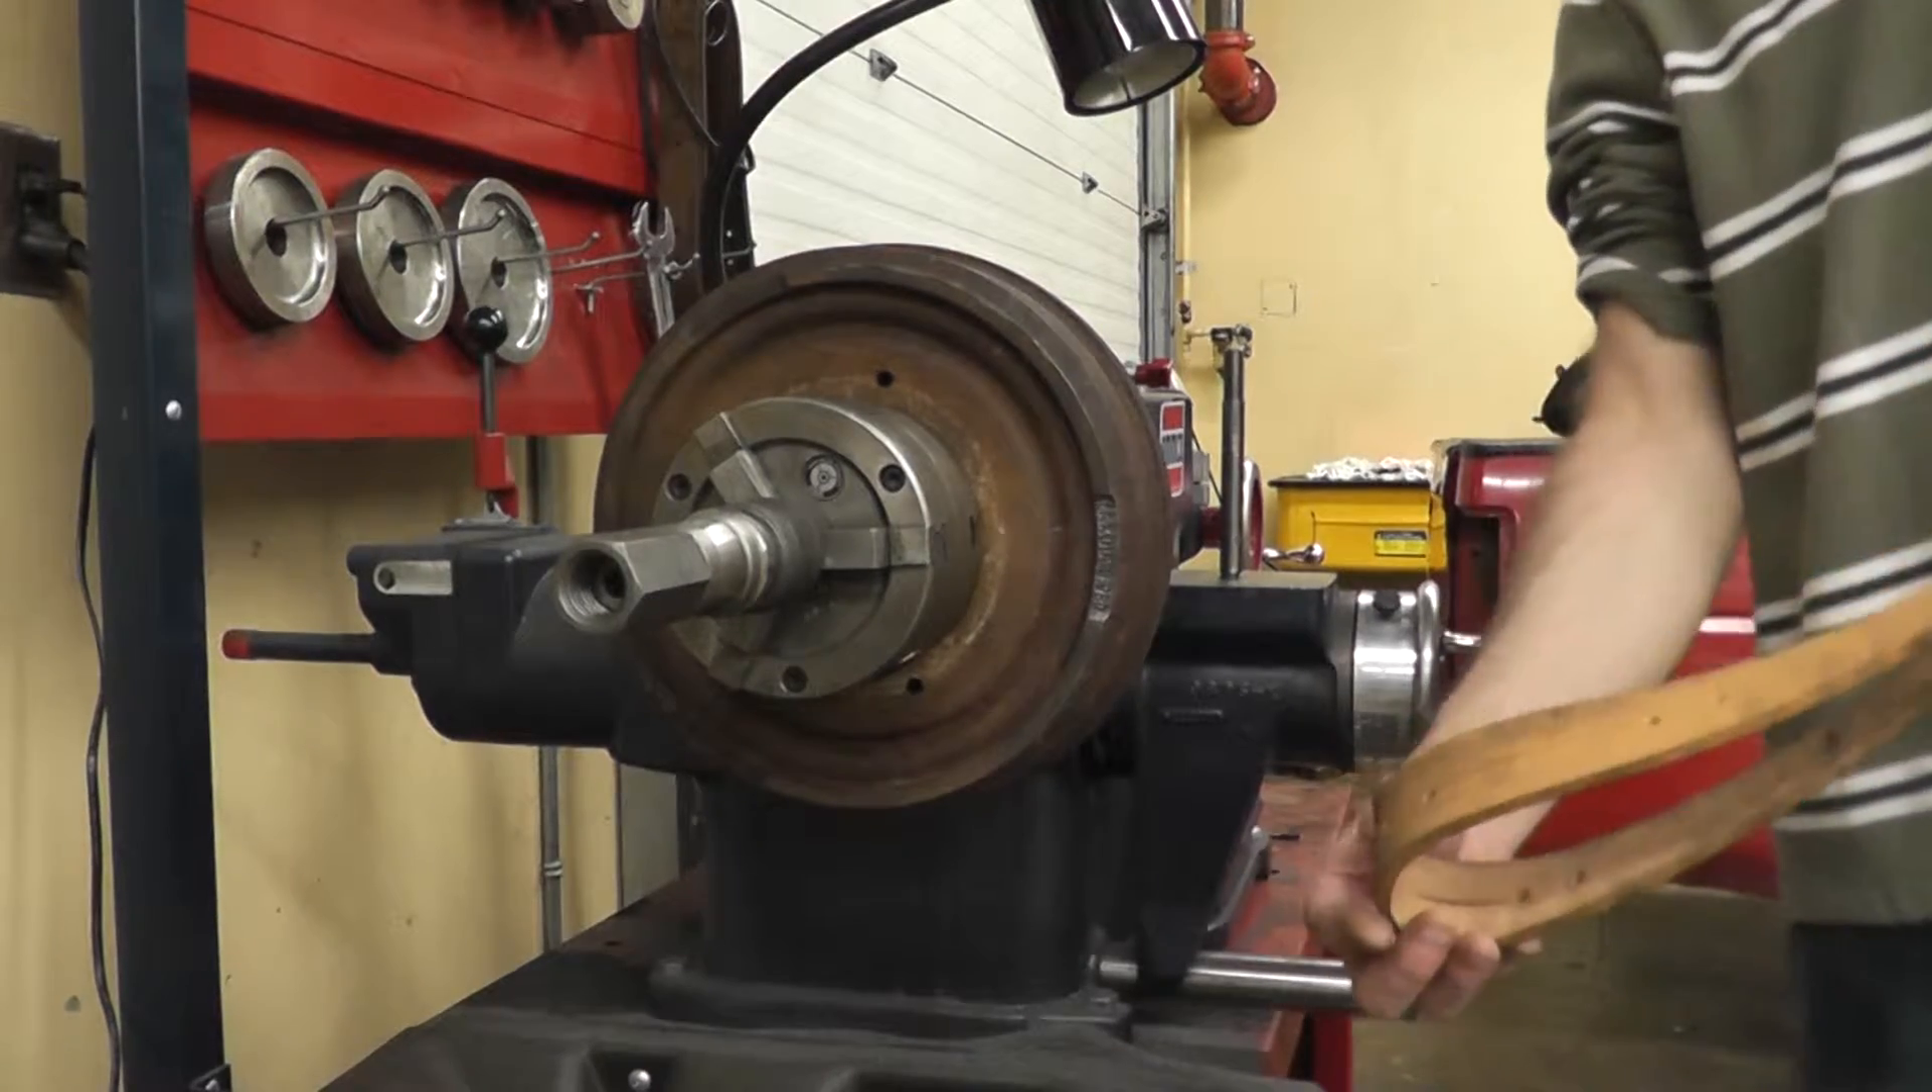Once we have mounted our drum, we now need to put on our rubber band.